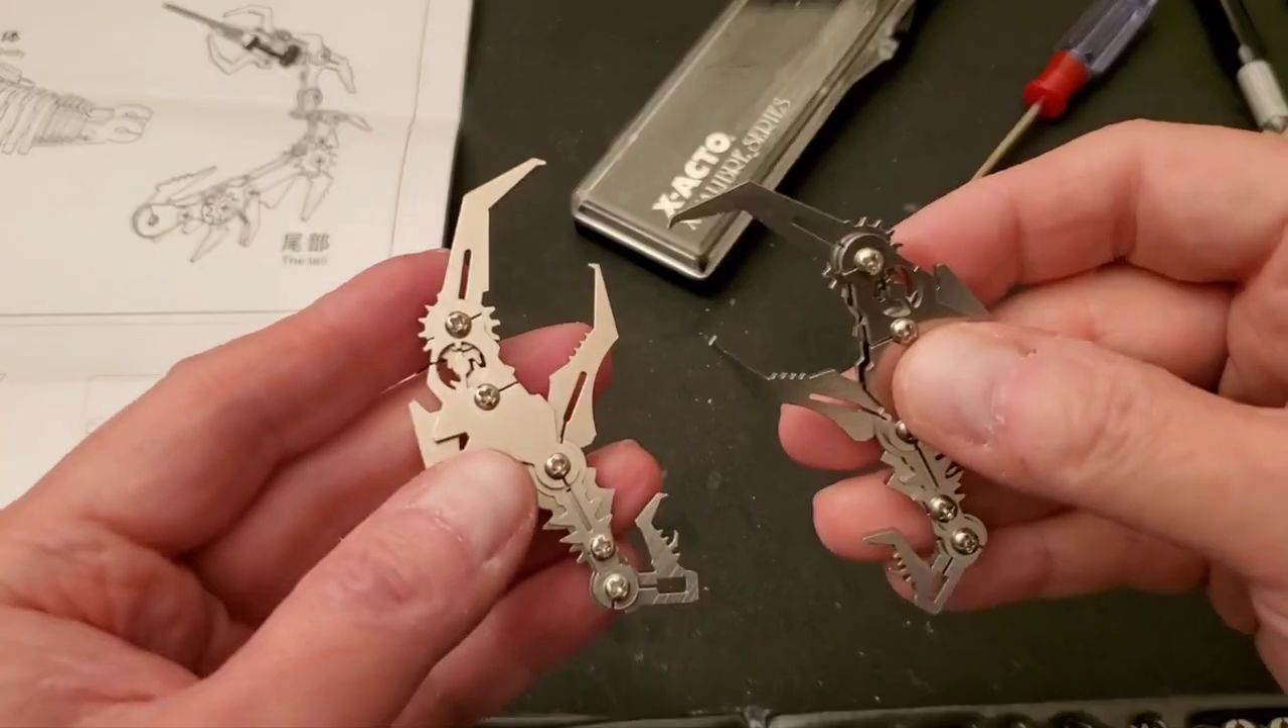So i got the claws done.